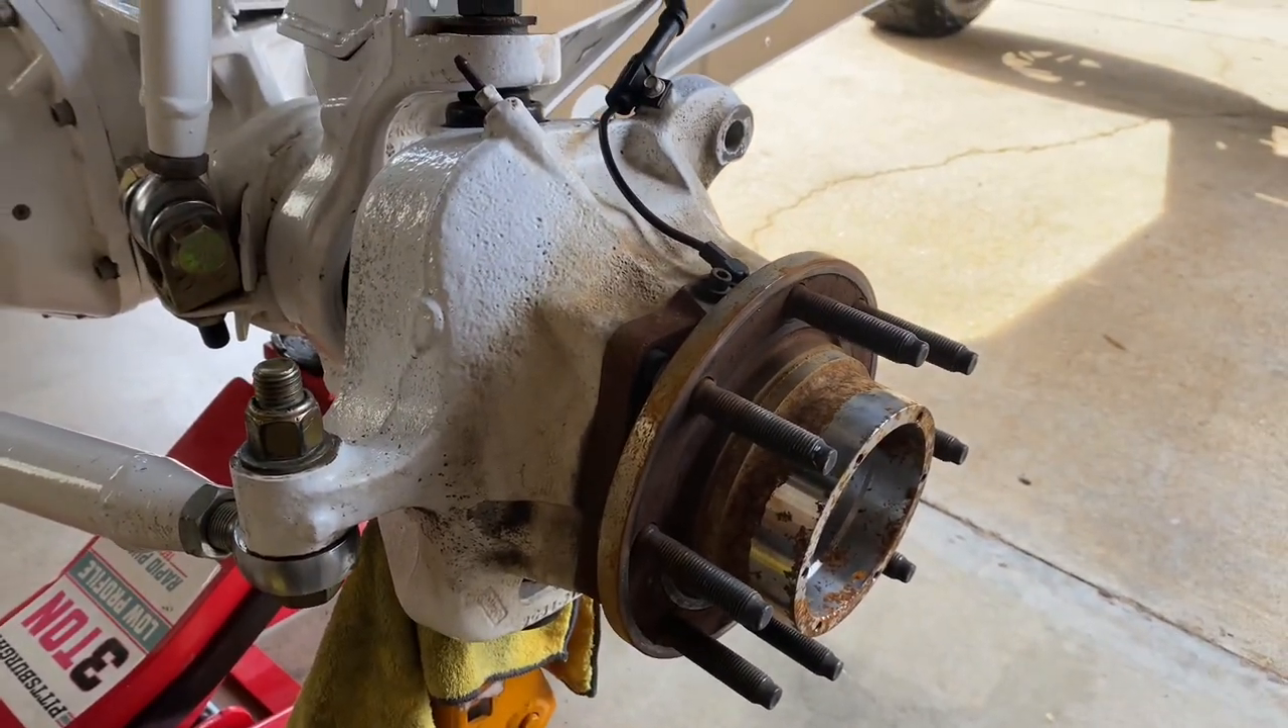We got the caliper up Or I mean the caliper off And the rotor off.